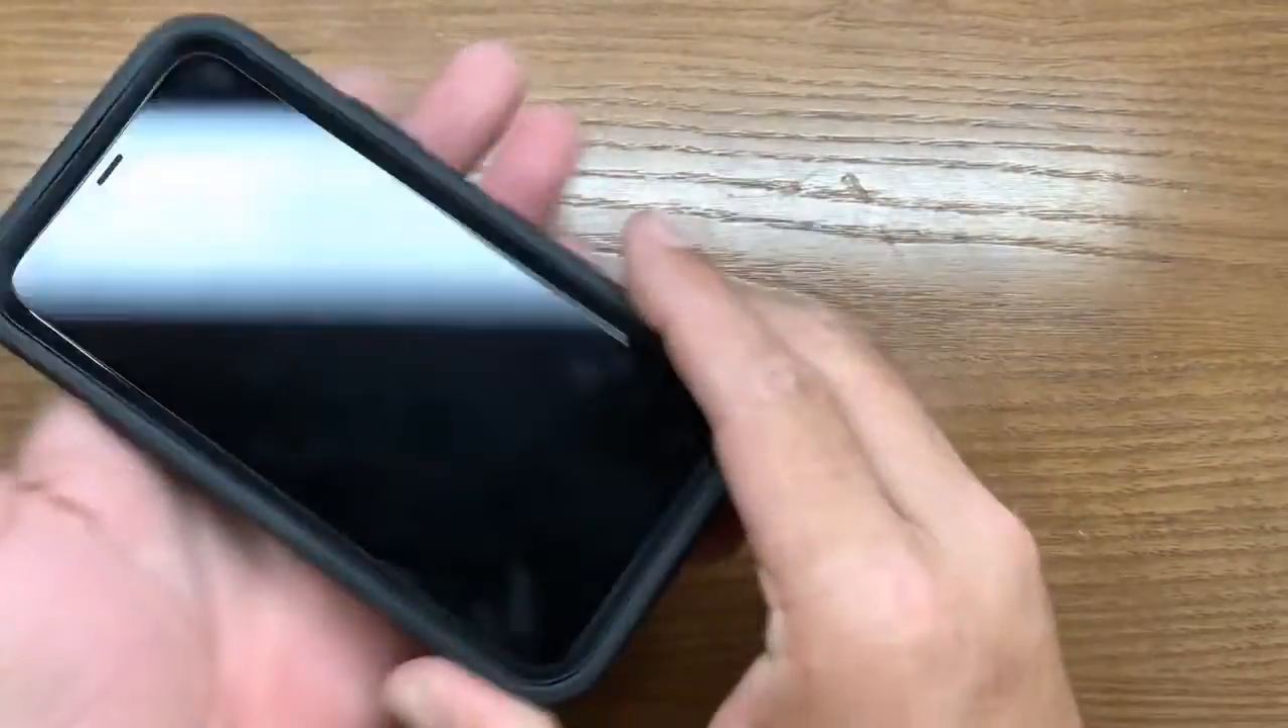Now our phone is encased in our Defender.